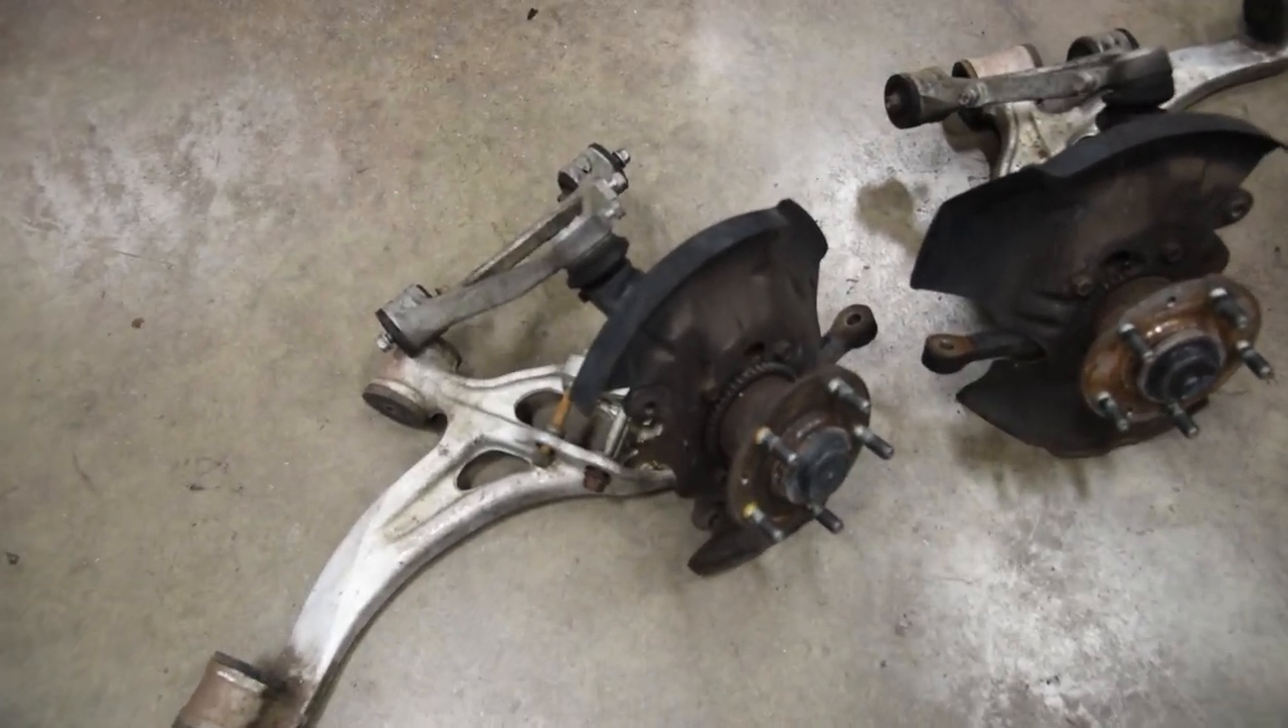Okay, so now that we've got the subframe kind of torn apart, we've got the front spindle assemblies removed.